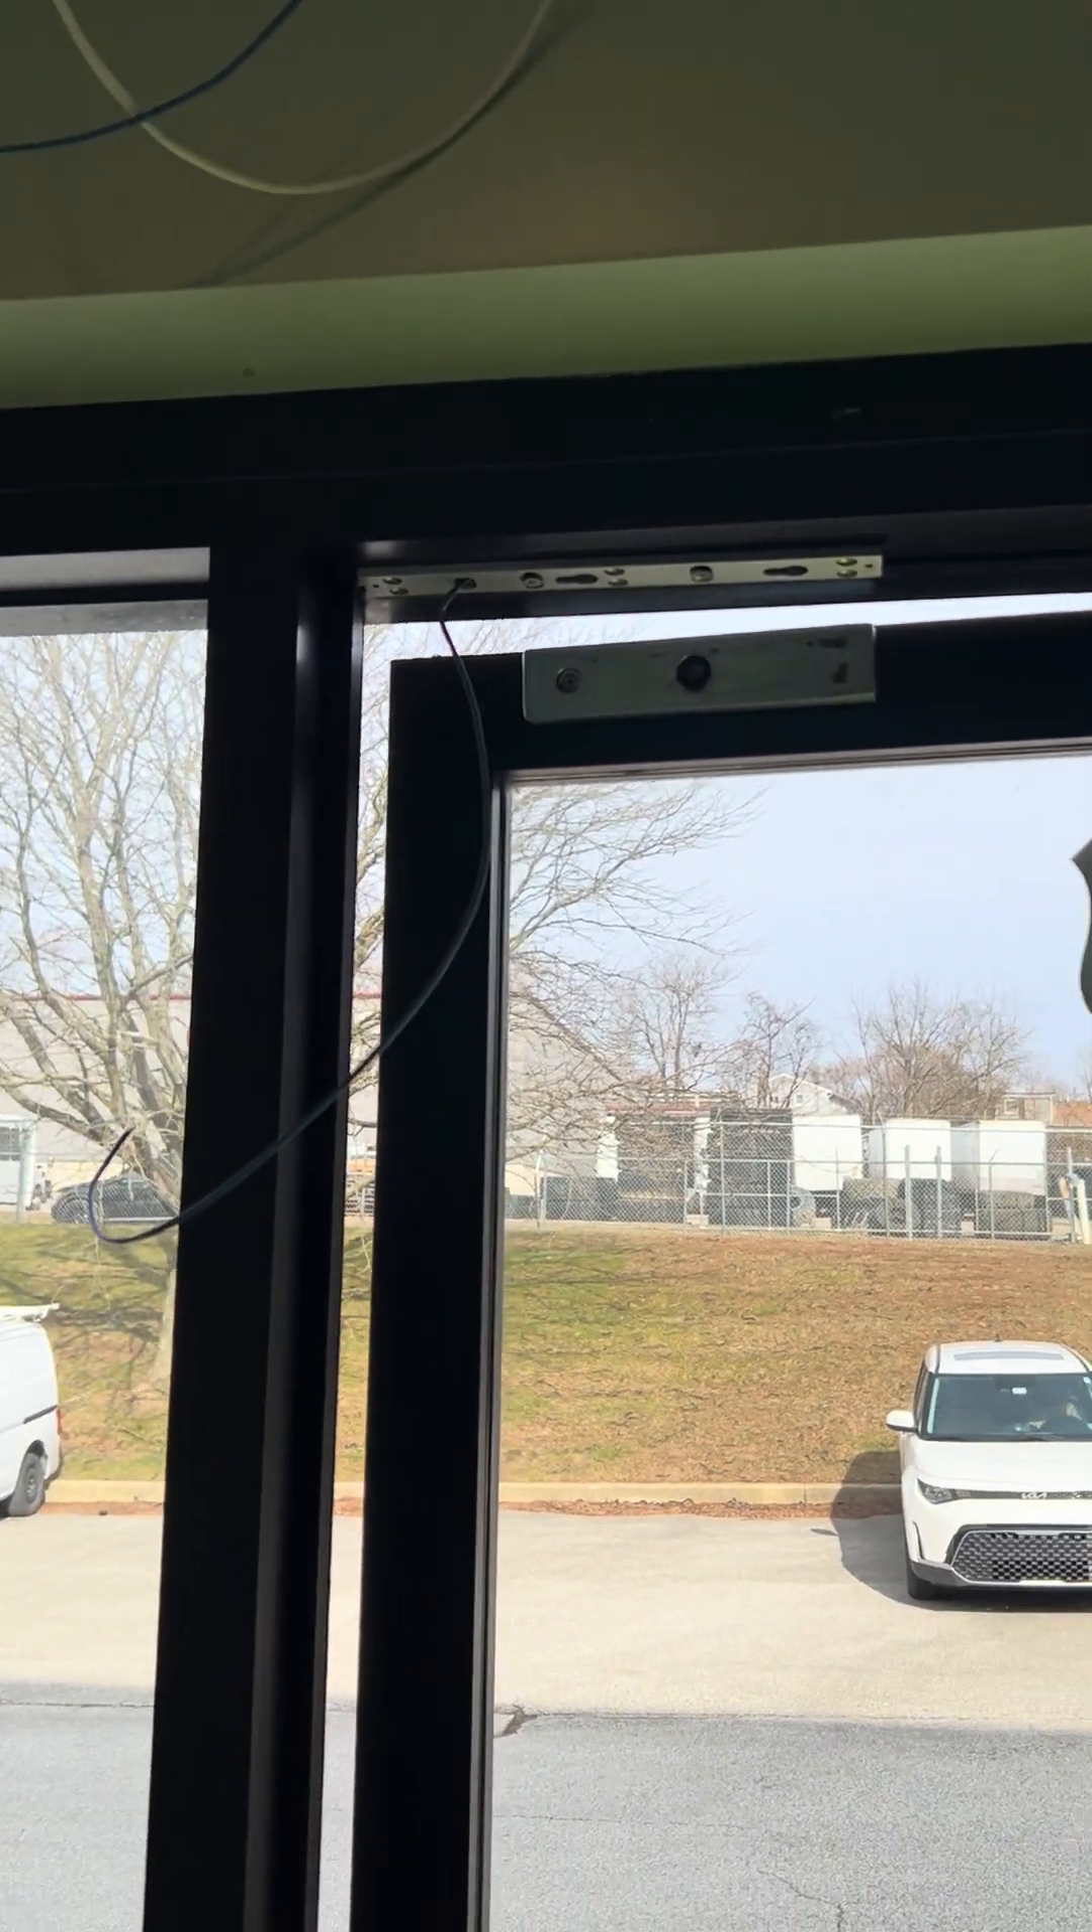You've got the plate mount on for the lock.